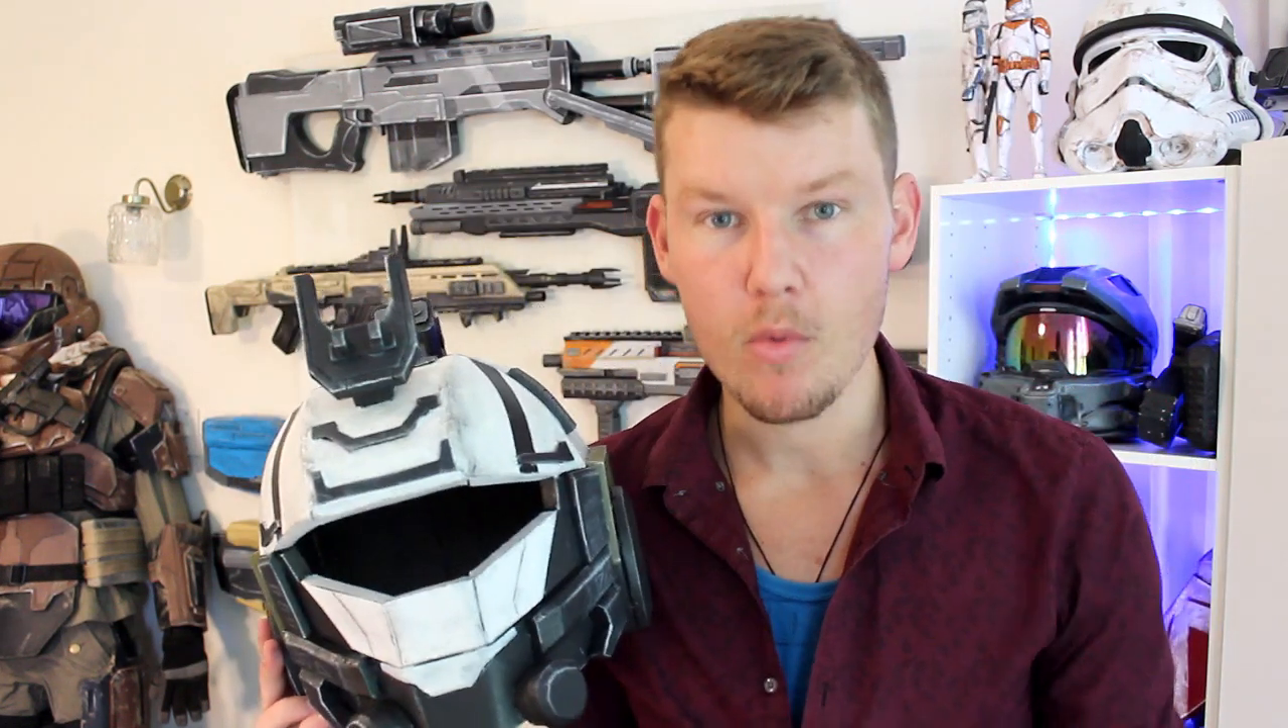You'll also be noting that there isn't a visor installed at the moment.